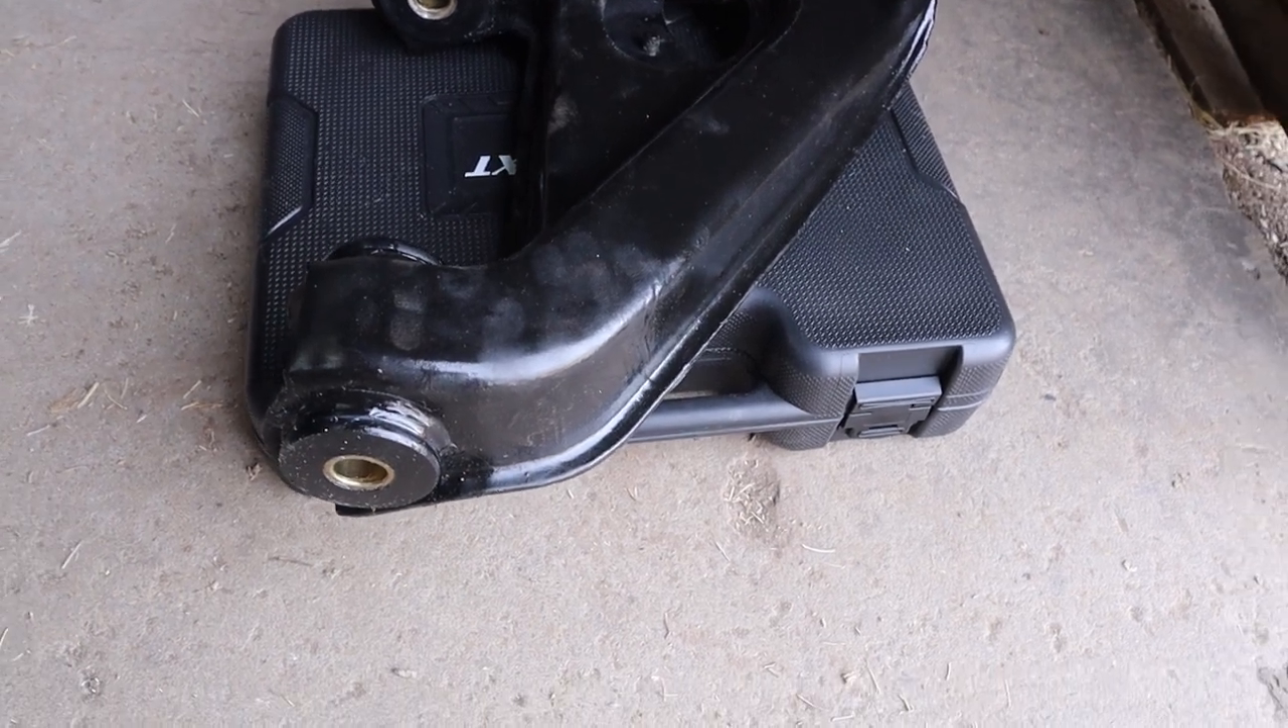We got the bushings all in place.